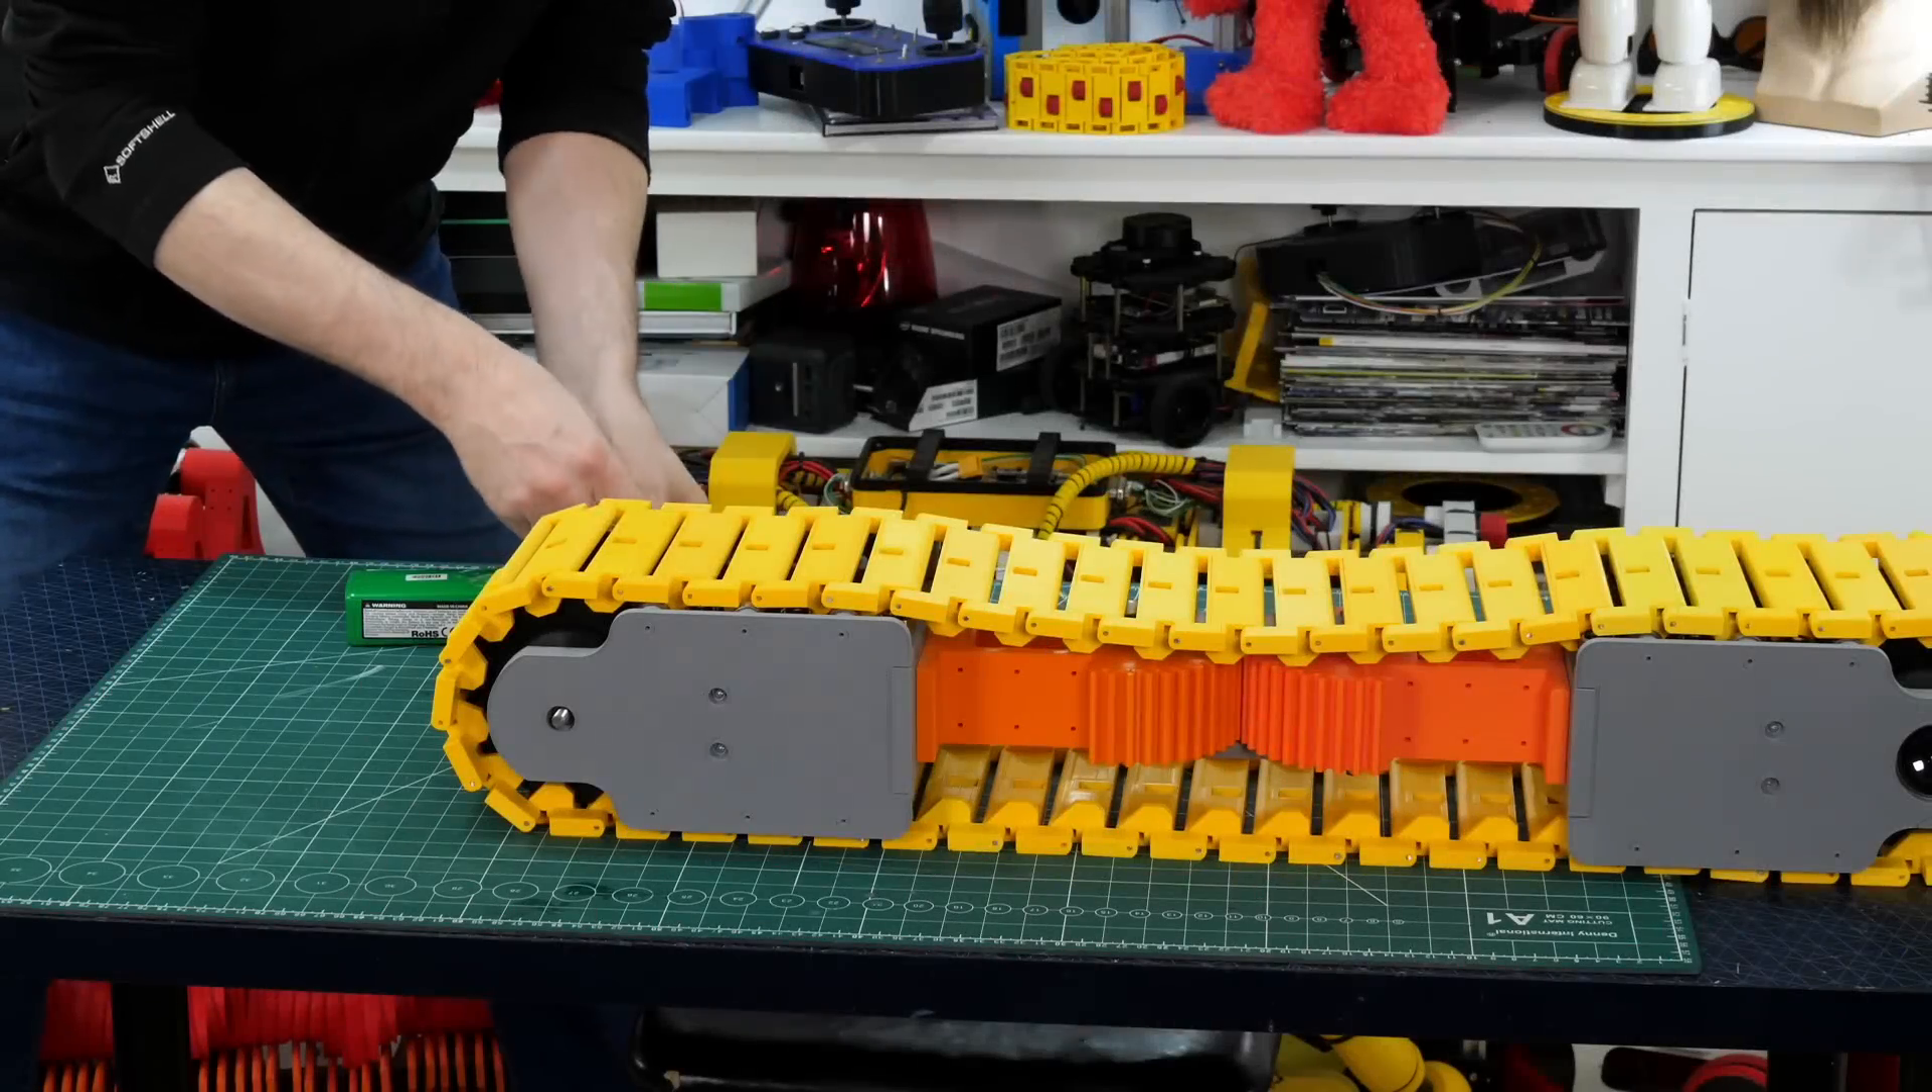I've put all my track segments together so I'm just going to put some power on that motor and see how it runs.